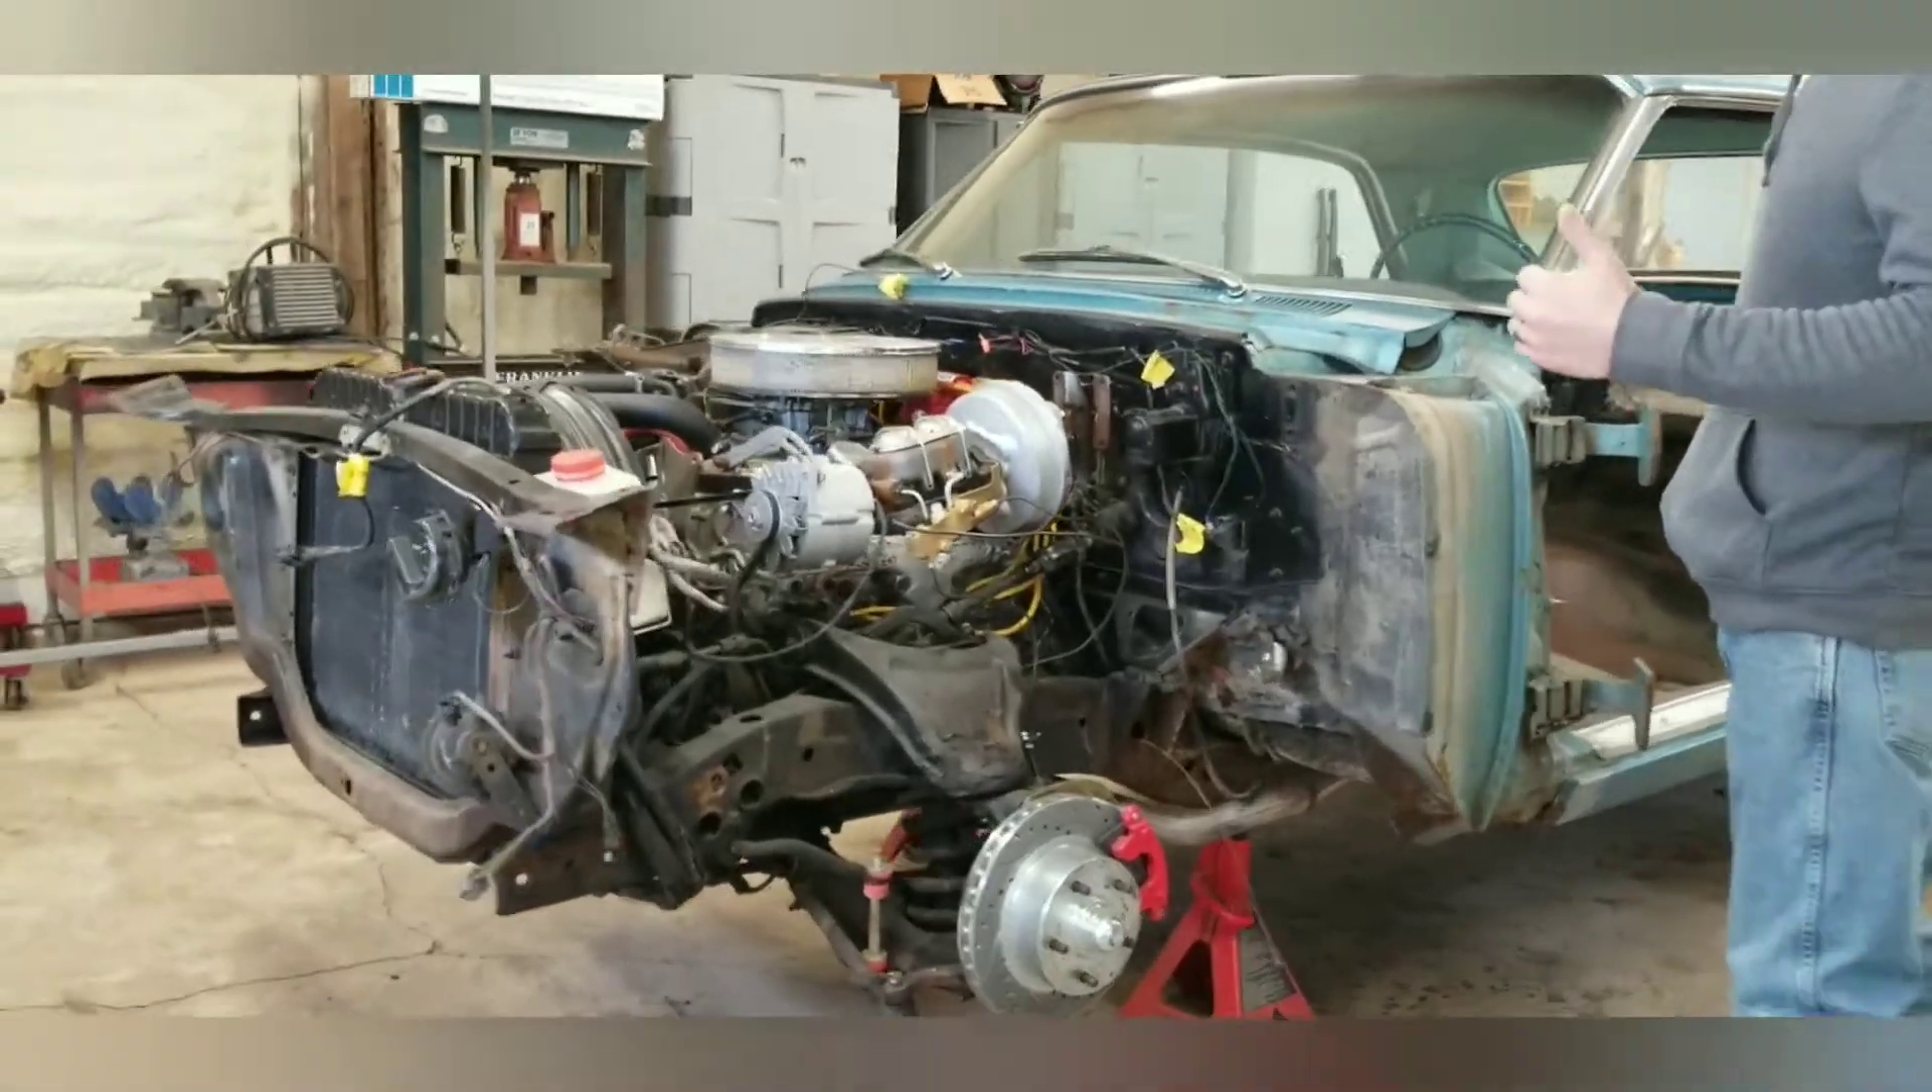We got most of the teardown done still got the windows and trim left to do.